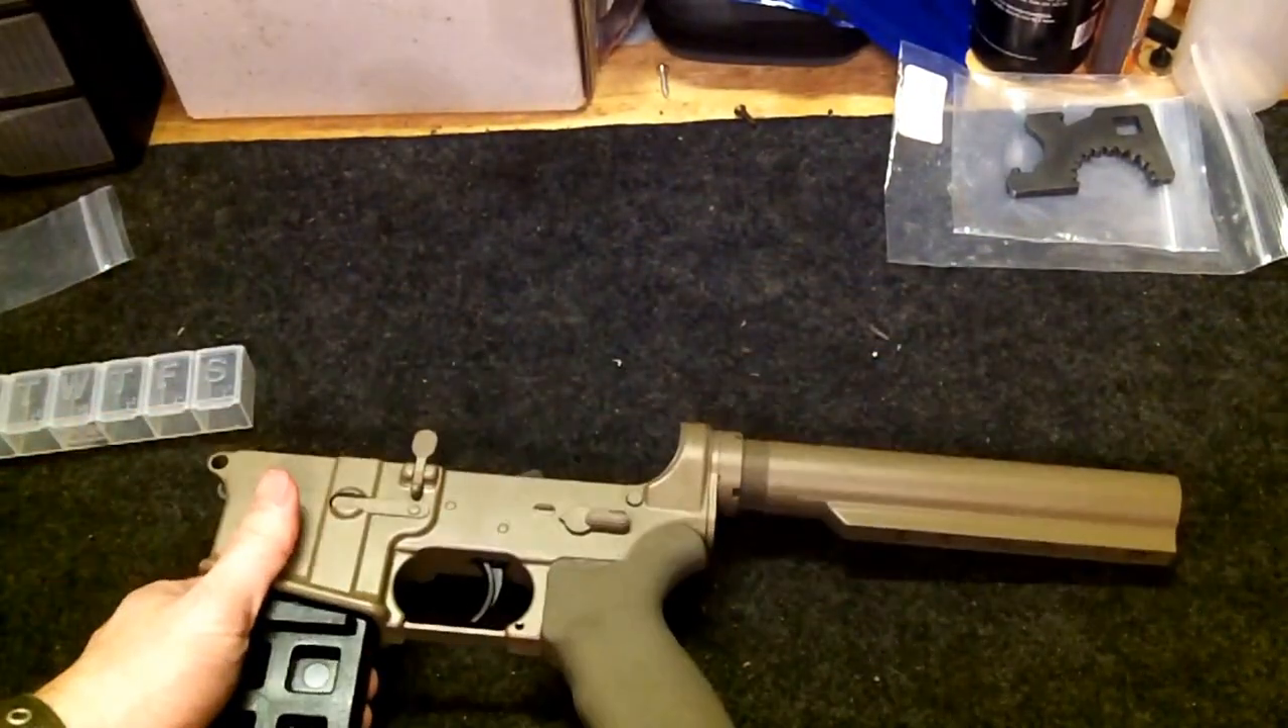So, there is the lower assembled except for putting the buttstock on it.